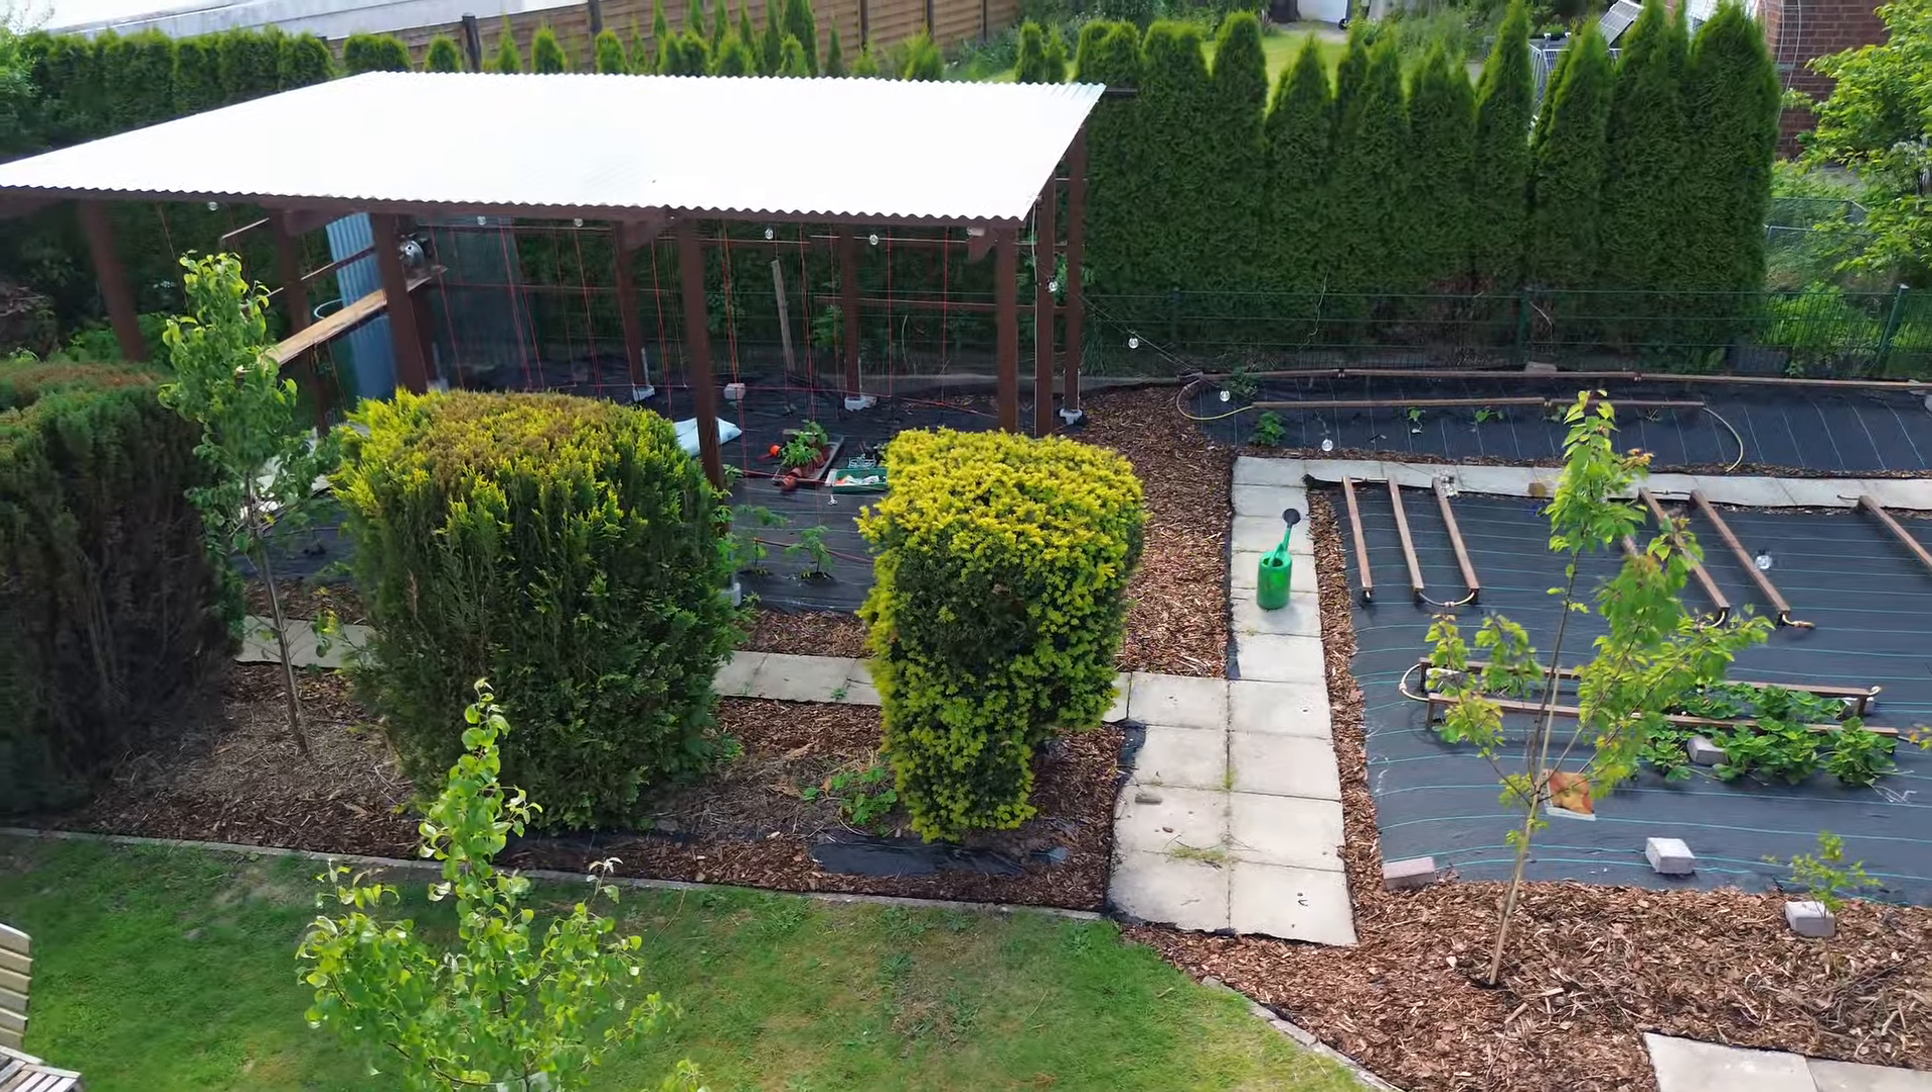This is what it looks like with the complete roof installed.